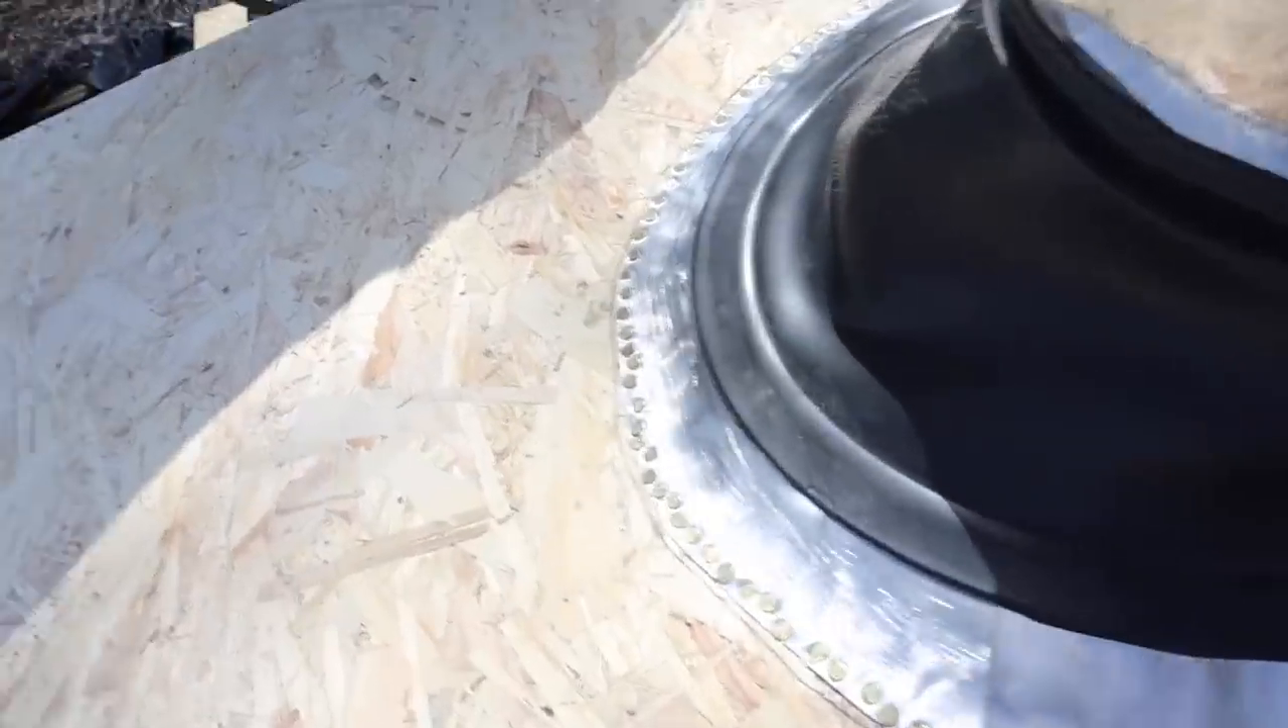You can see i've nailed the flashing down all the way around now.